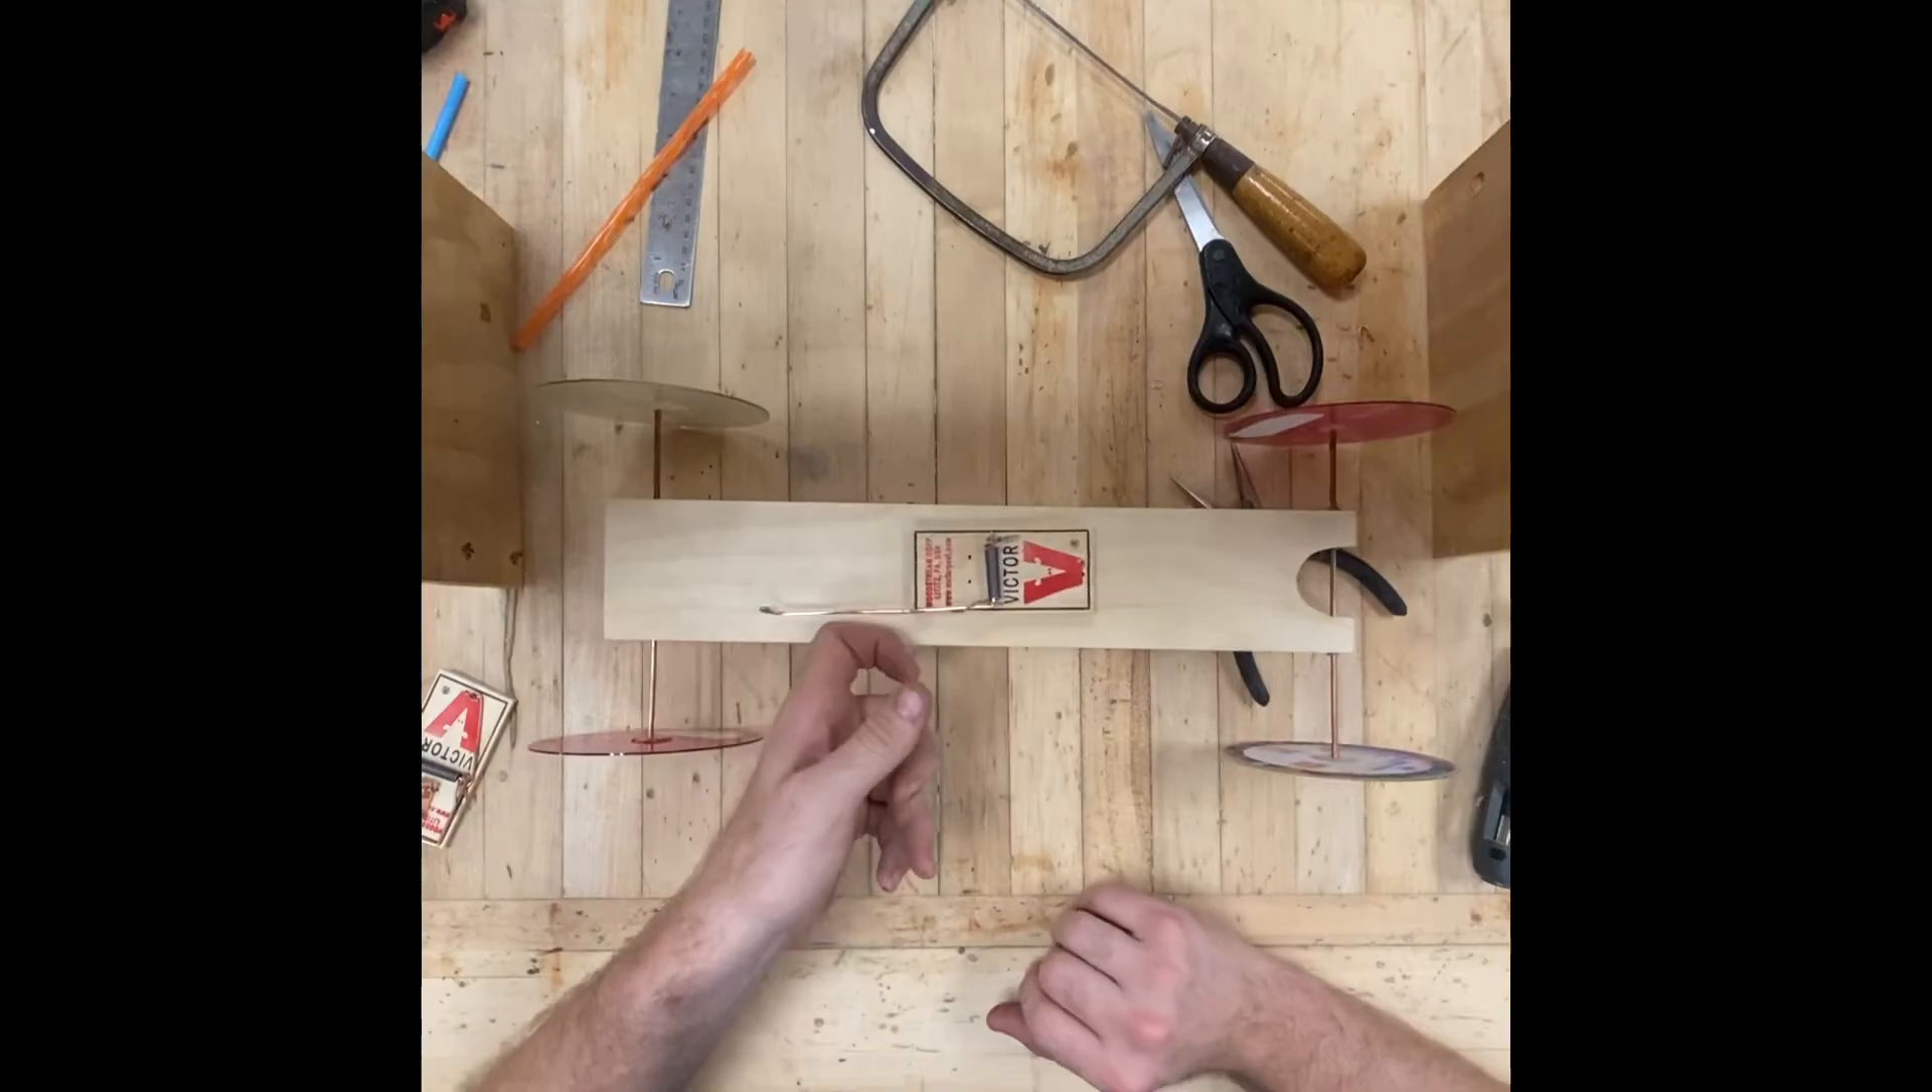We've got the glued up axles. The wheels are on here.